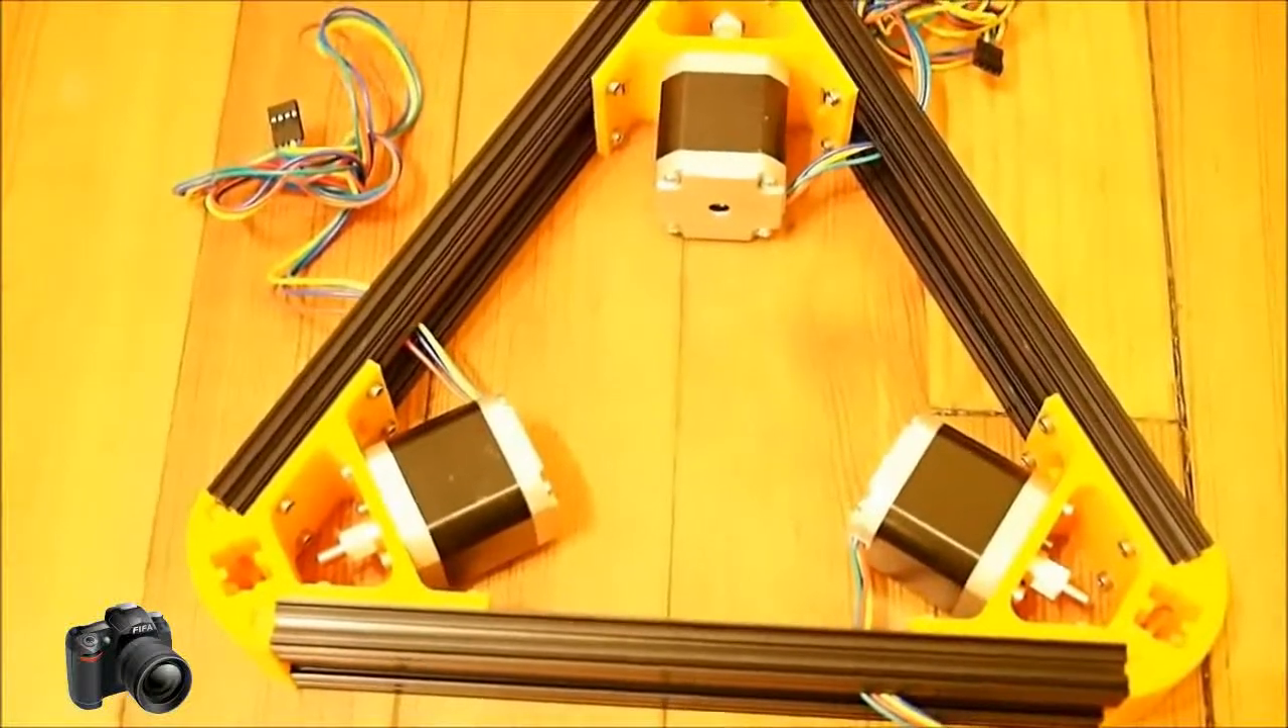You can see here is the bottom part of our 3D printer with all three stepper motors installed.